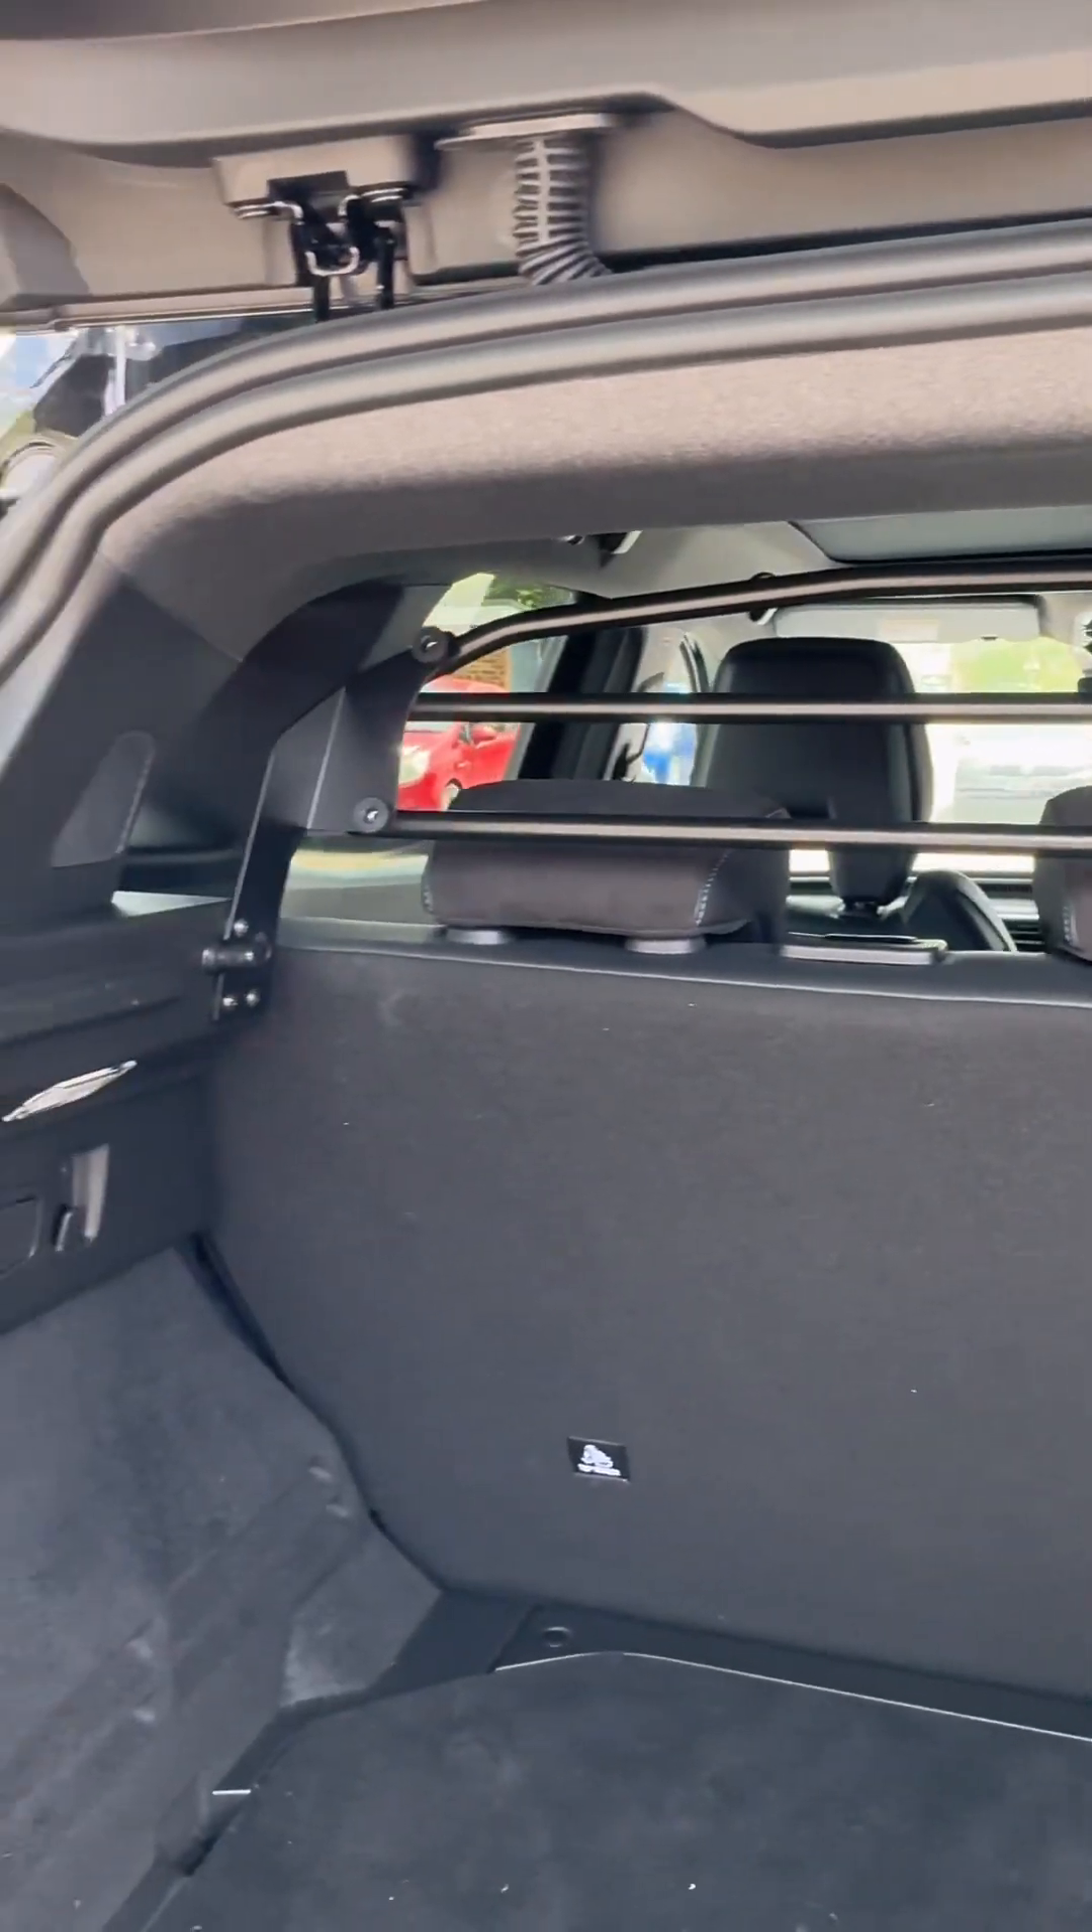And that's it that's a dog rail installed.